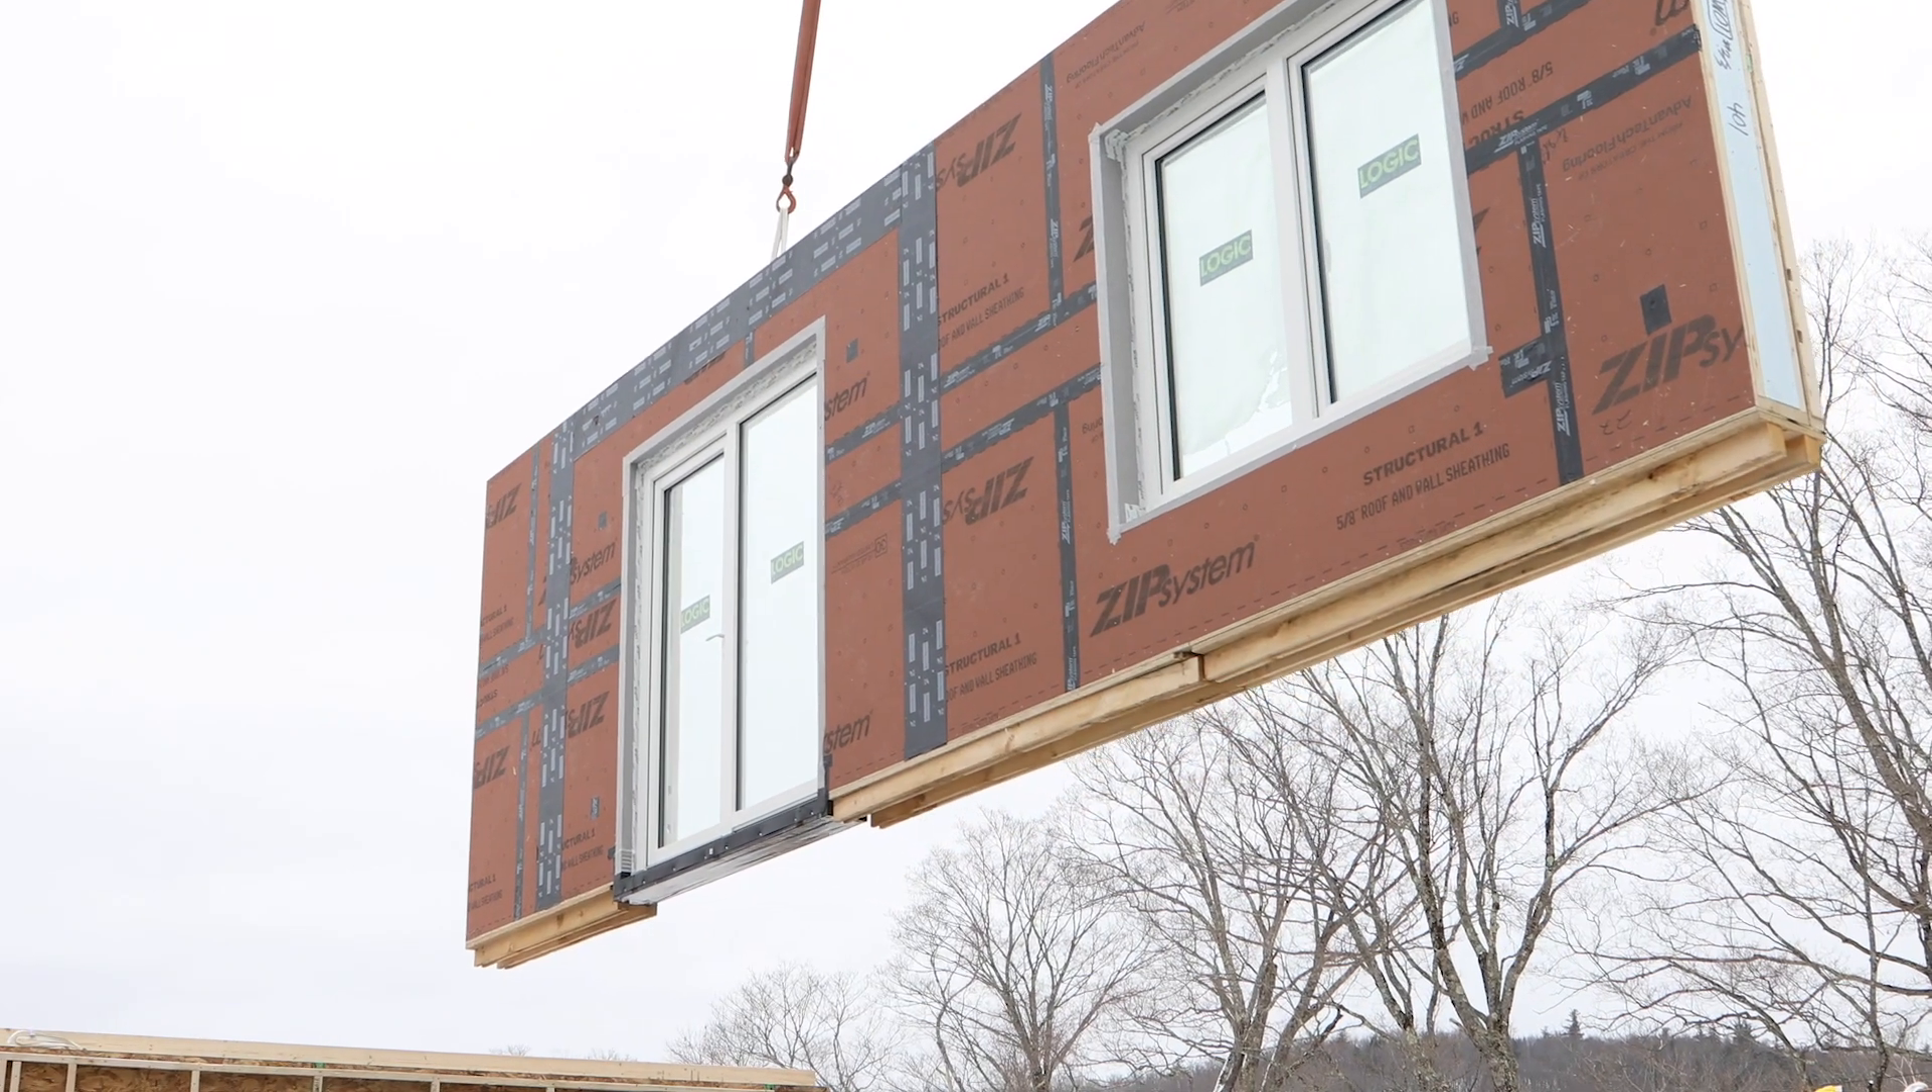We pre -install all of the windows and typically all of the doors which you see here.